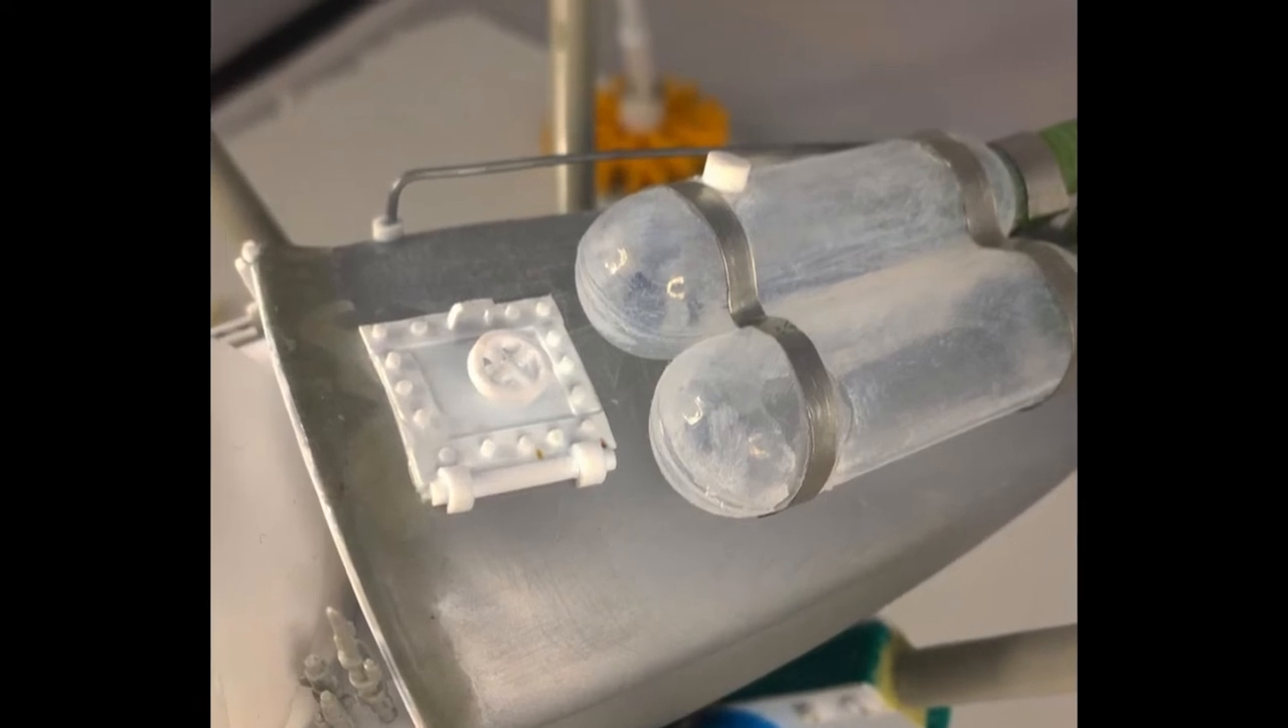For some final detail on the body of the walker, I made a hatch out of all manner of pieces of plasticard.